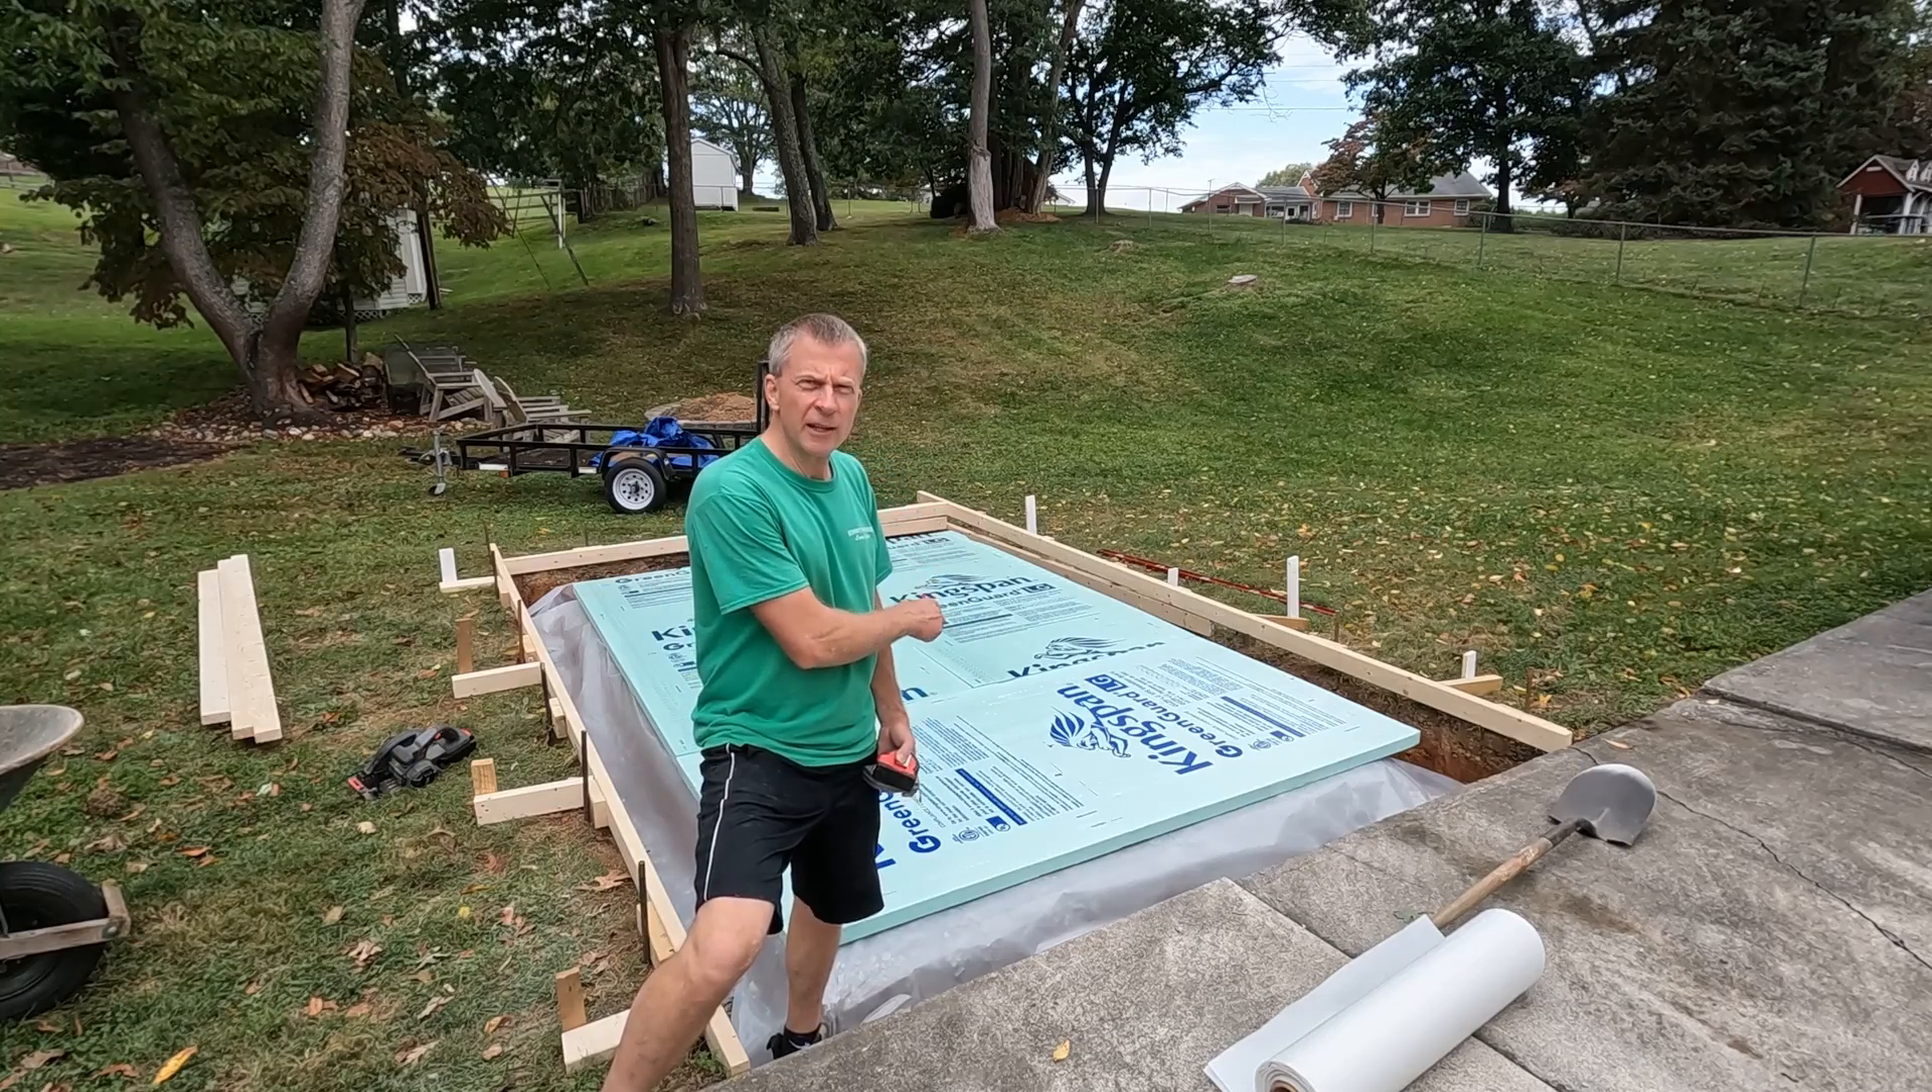Okay, I've got the plastic down, six mil plastic. And now I've put down two inch thick R10 insulation.